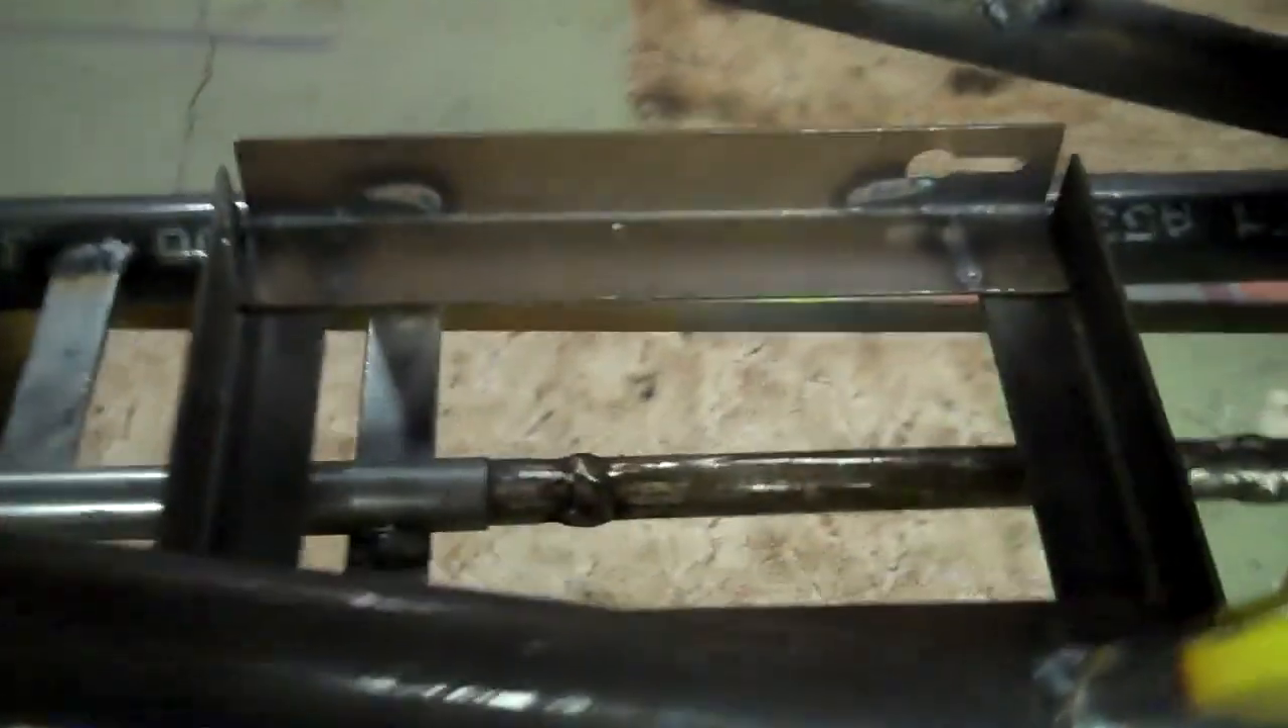Battery box is in and done. There's the battery box.